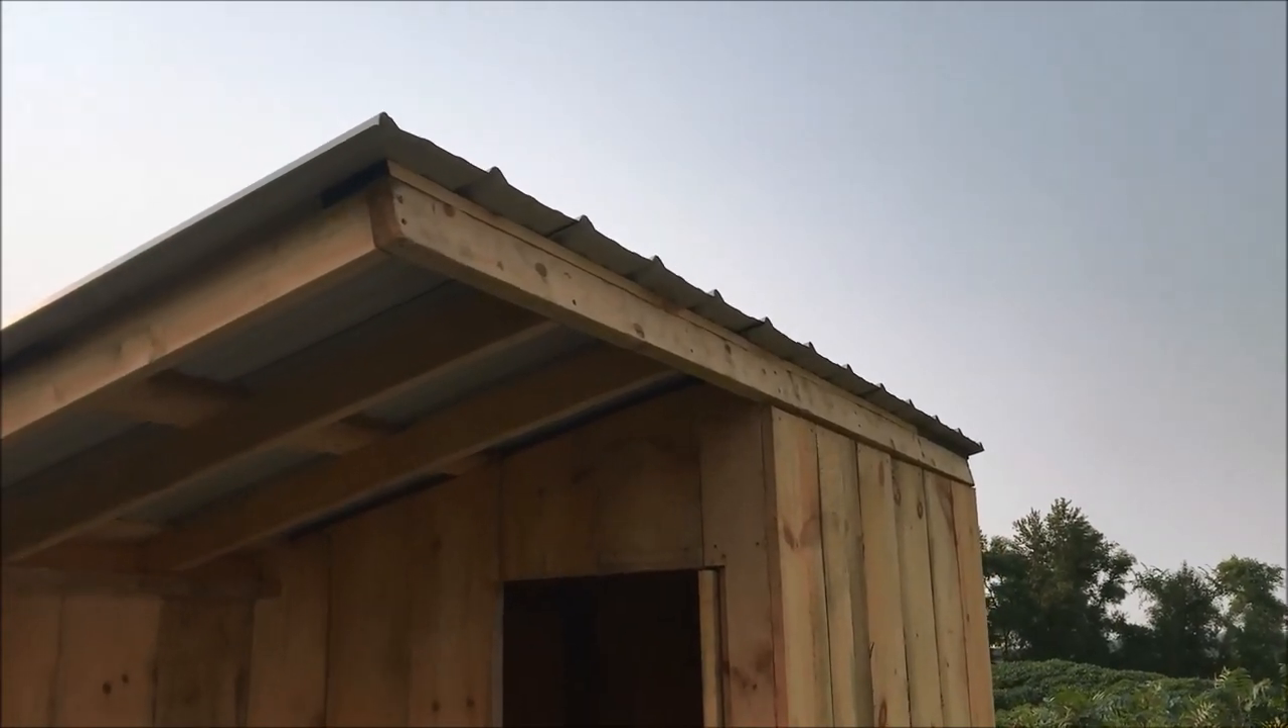Well we got the roof on using up the rest of the steel we got nice little slope to it.